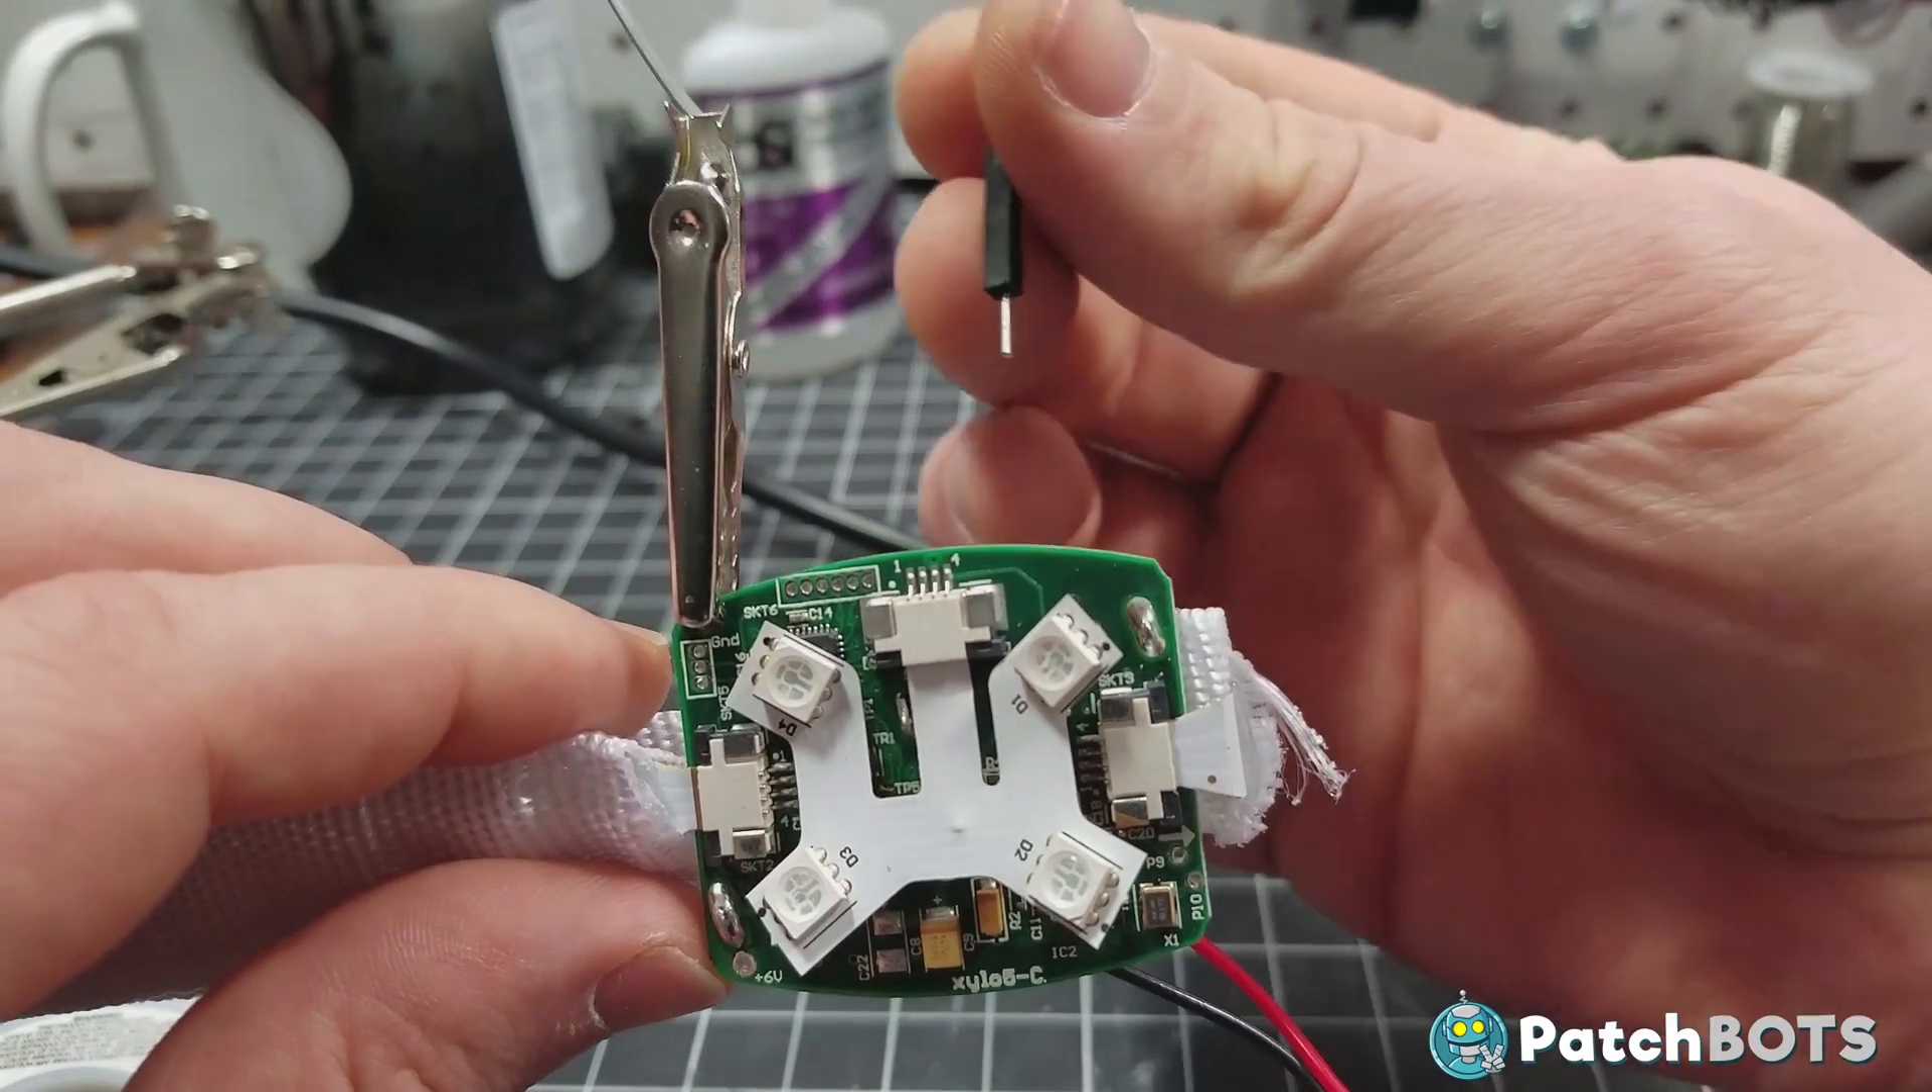So I have an alligator clip attached to a ground pin at the corner of the board here, and the end of the wire is here.